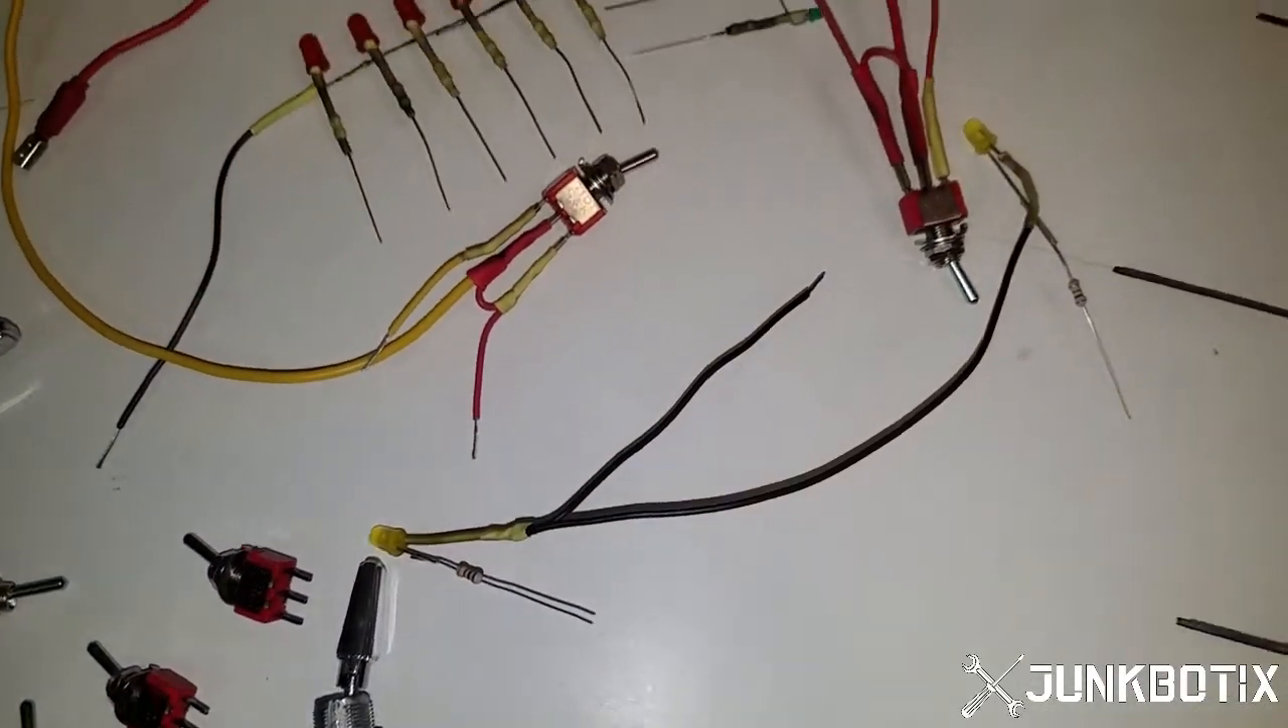Now you may notice that I don't have all the switches hooked up and that's because I'm not going to need them all.